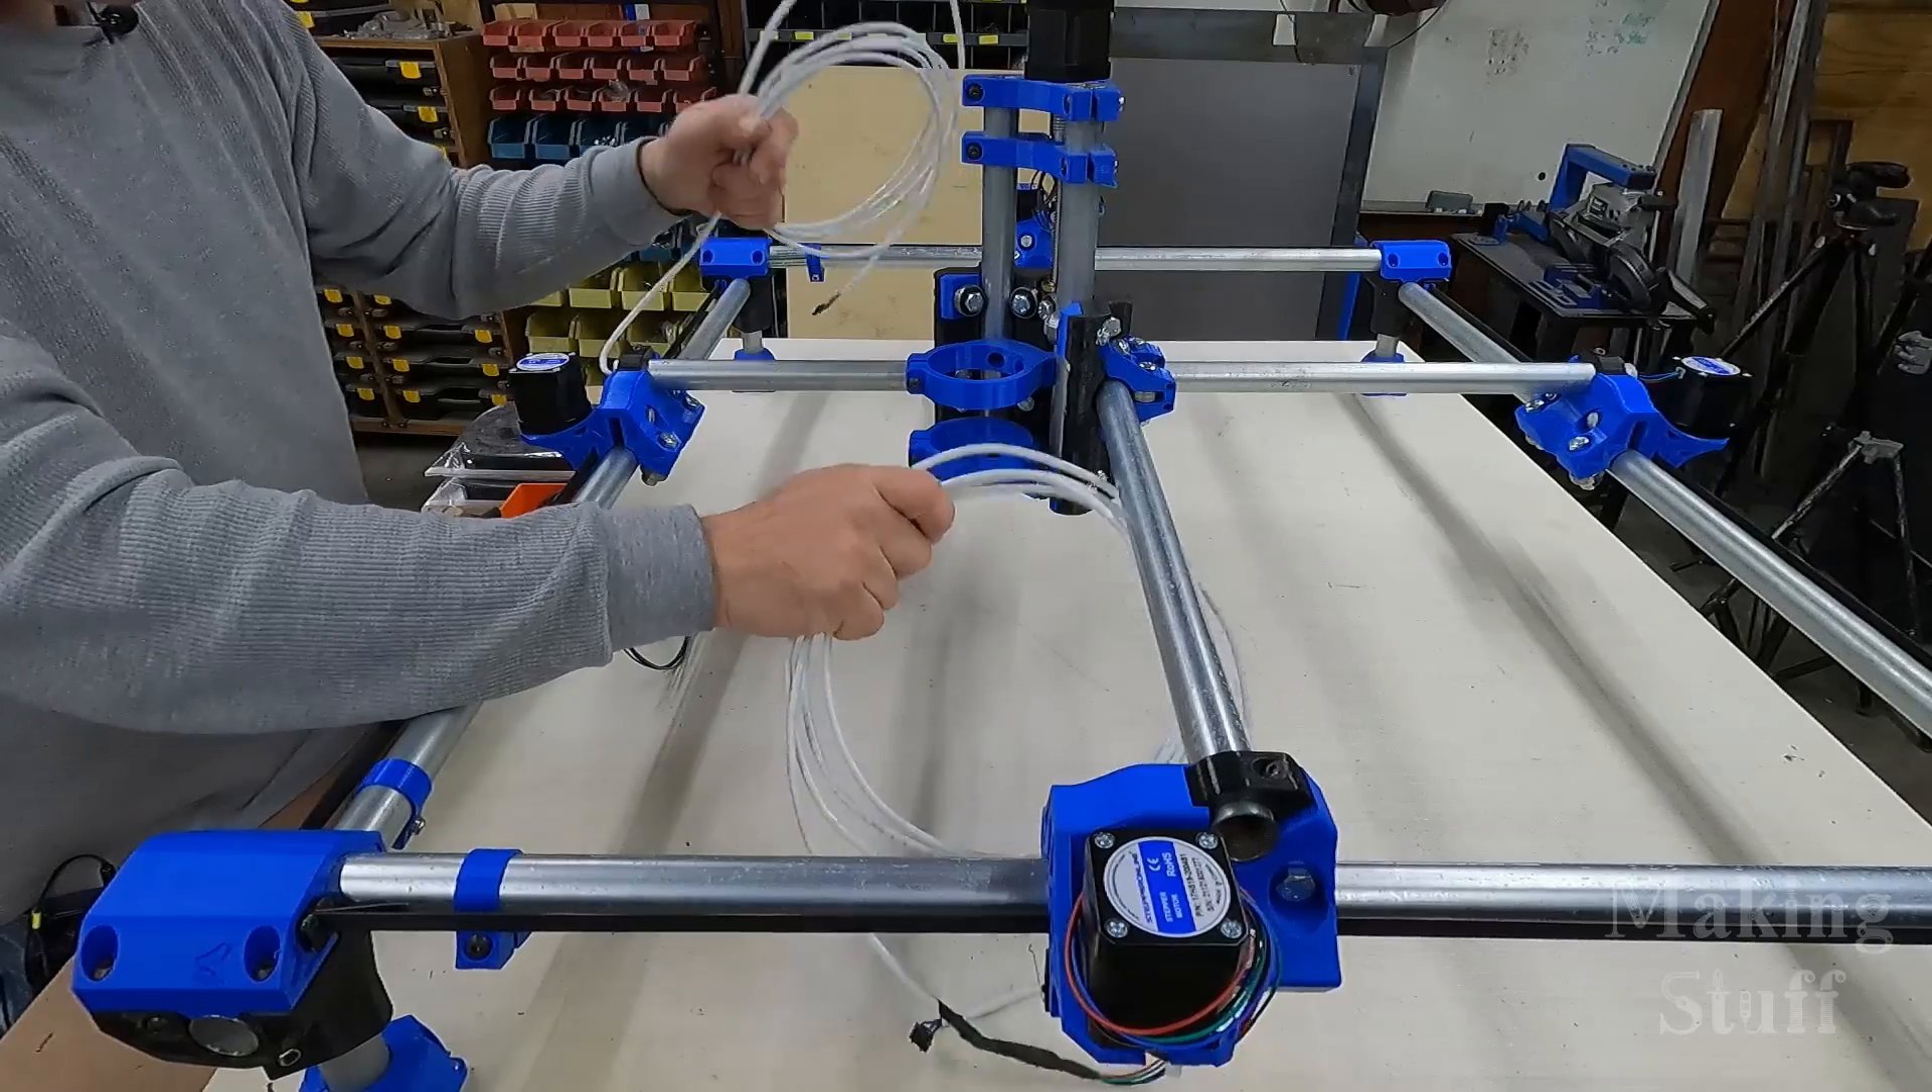So here's where the machine sits right now. It is completely assembled. I have got all of the motors mounted.